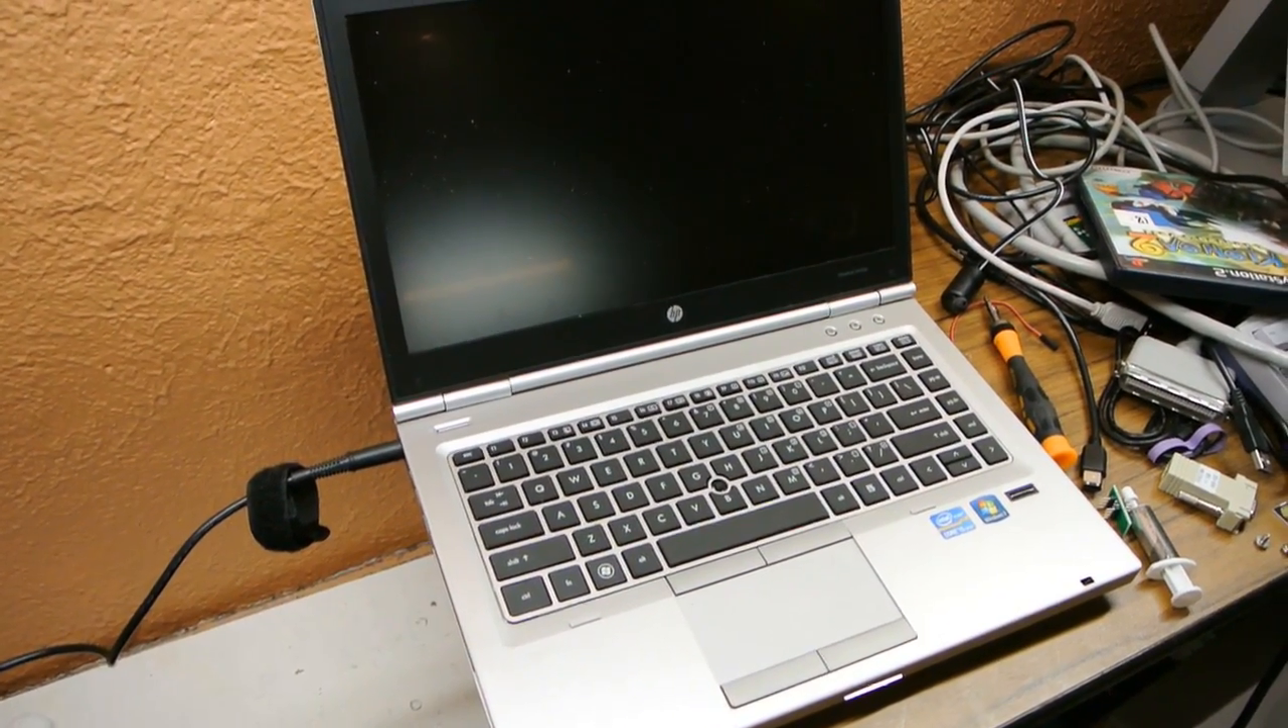Alrighty, I have put the laptop back together.